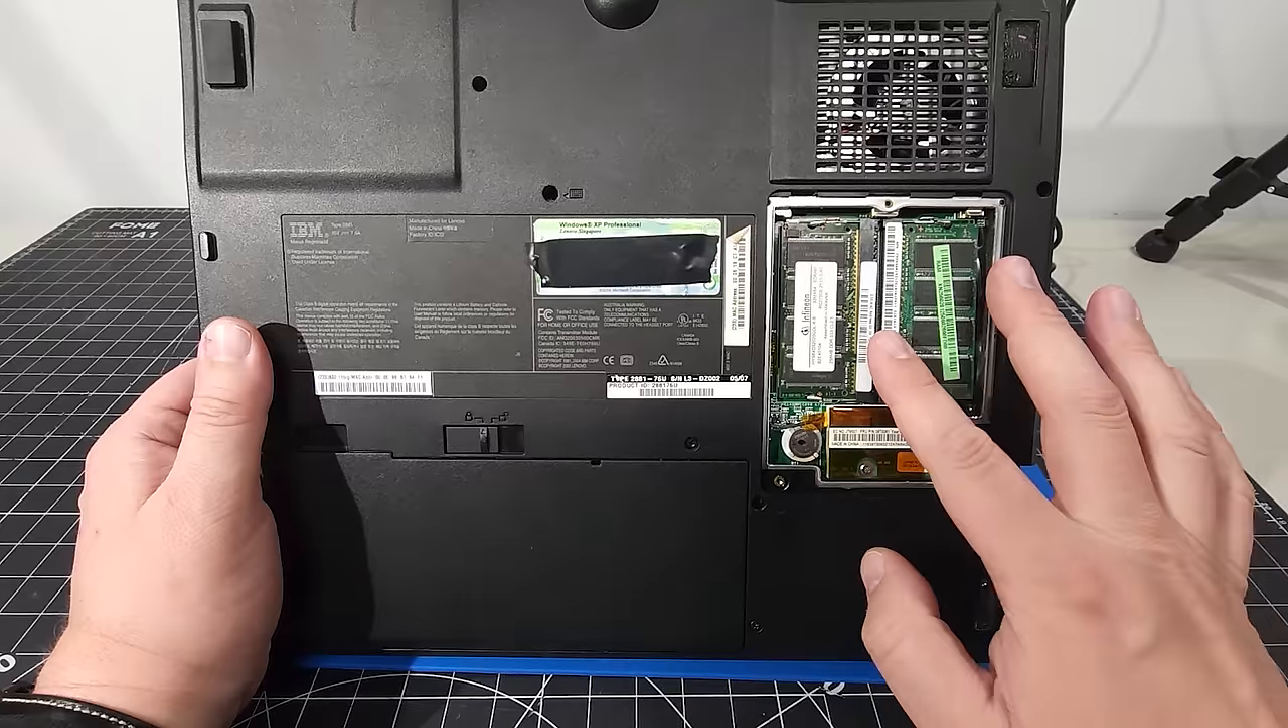I'm missing the plate that goes over the RAM and the wireless card here.